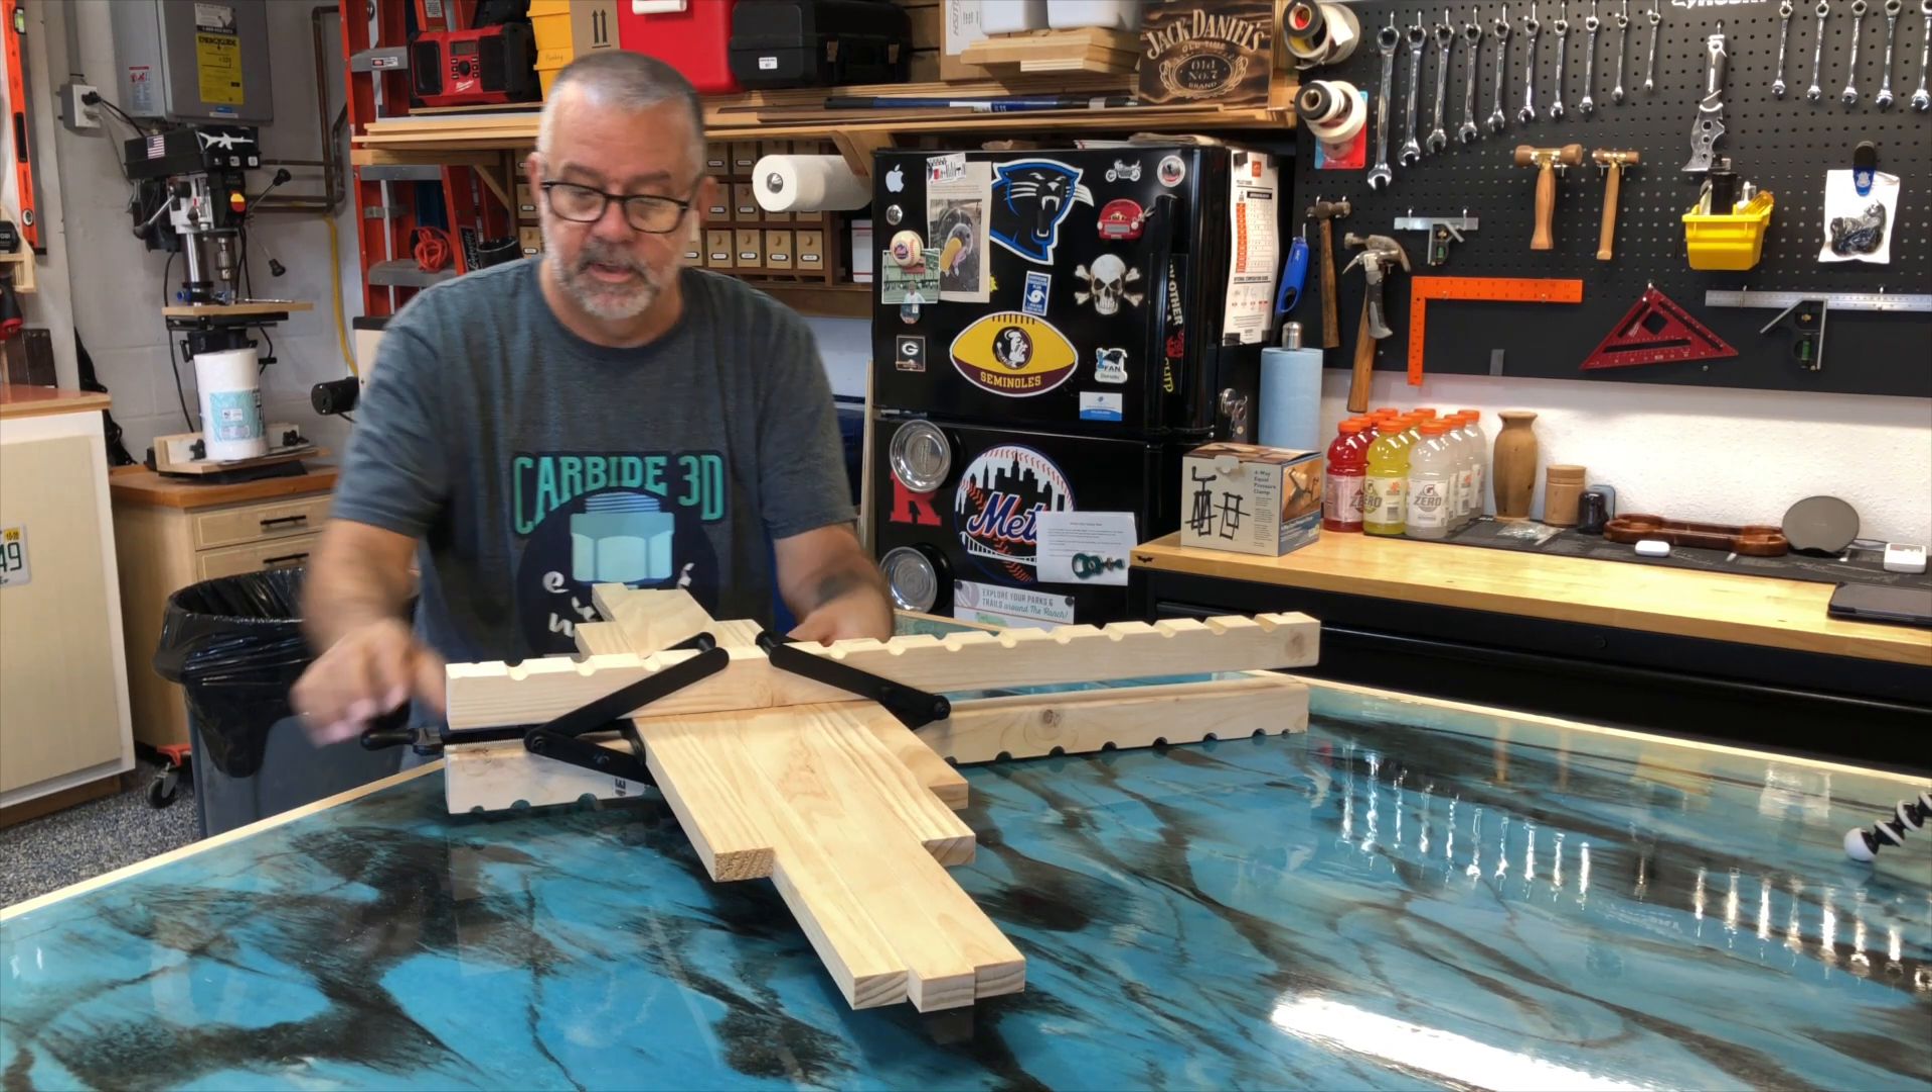Okay, so now I've got our clamp in. We're going to have equal clamping pressure down to keep everything in line.